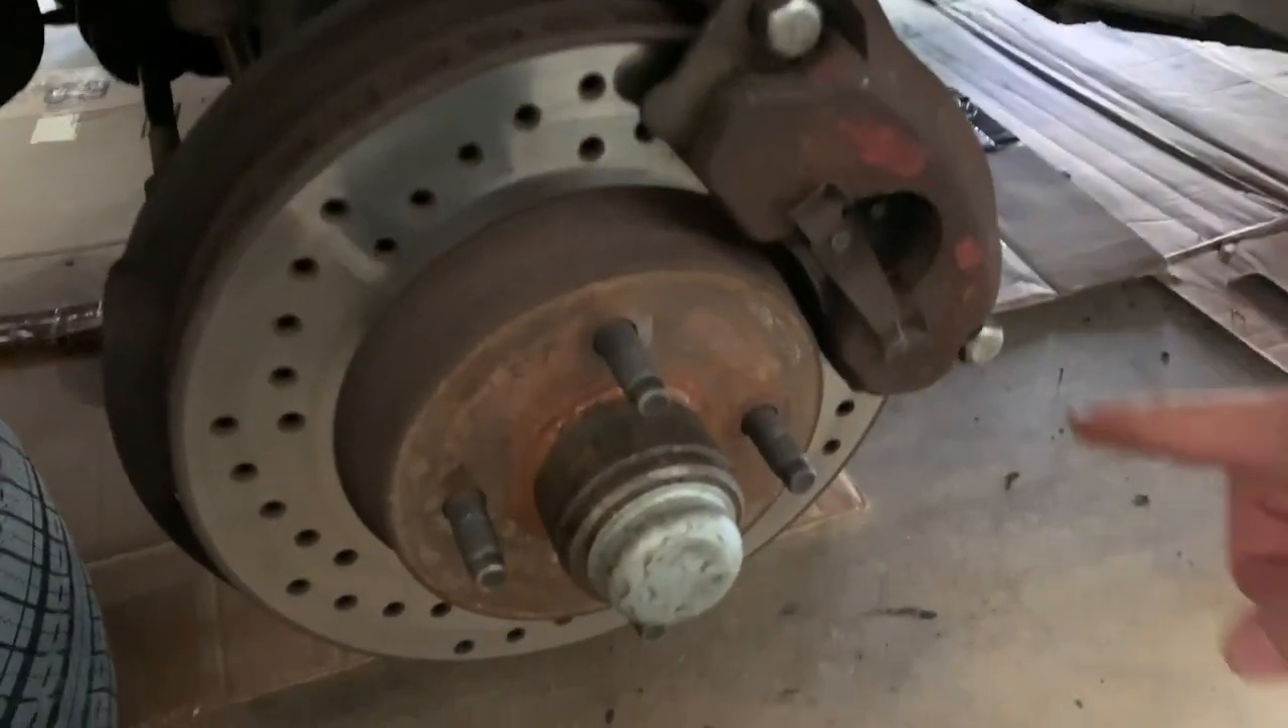Okay I got the wheel off.